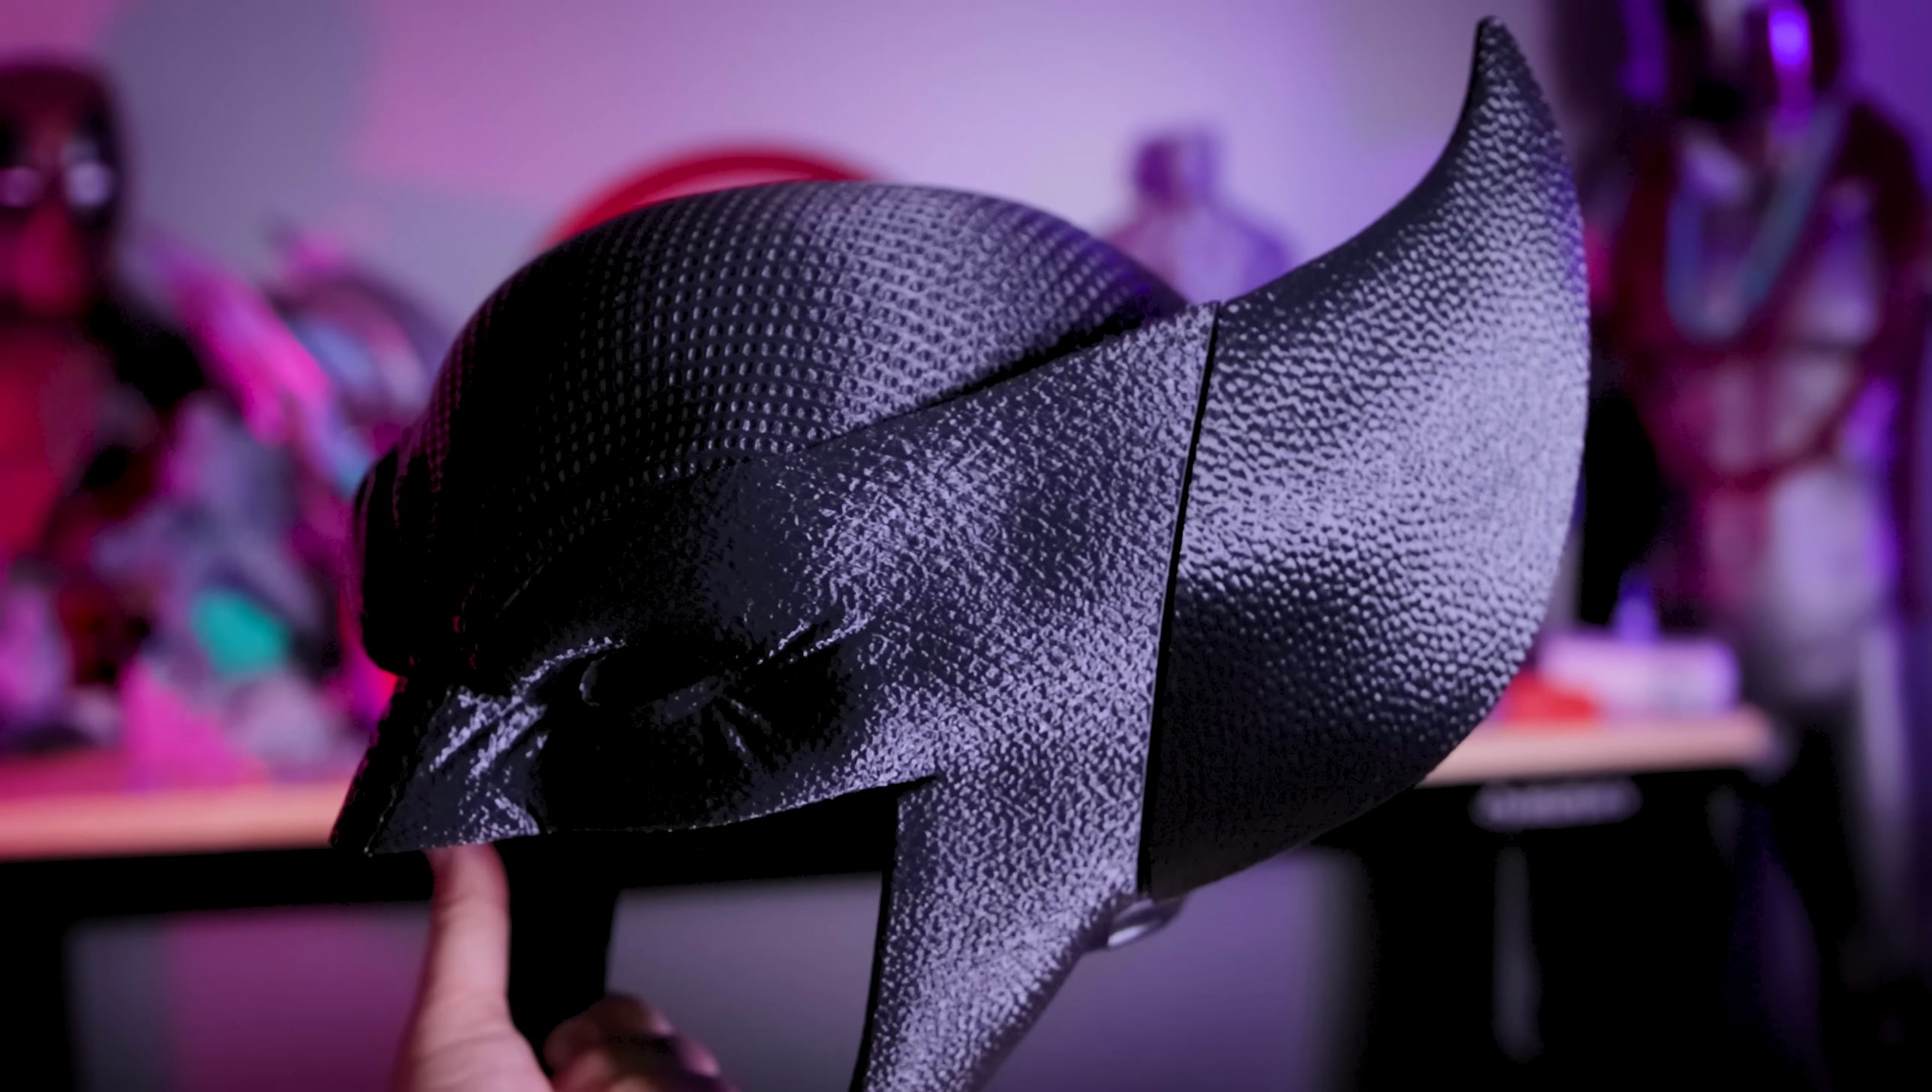So when looking at the Wolverine helmet and trying to attach the ears I can see that when I put them in place there's a bit of a gap between the helmet and the ears.